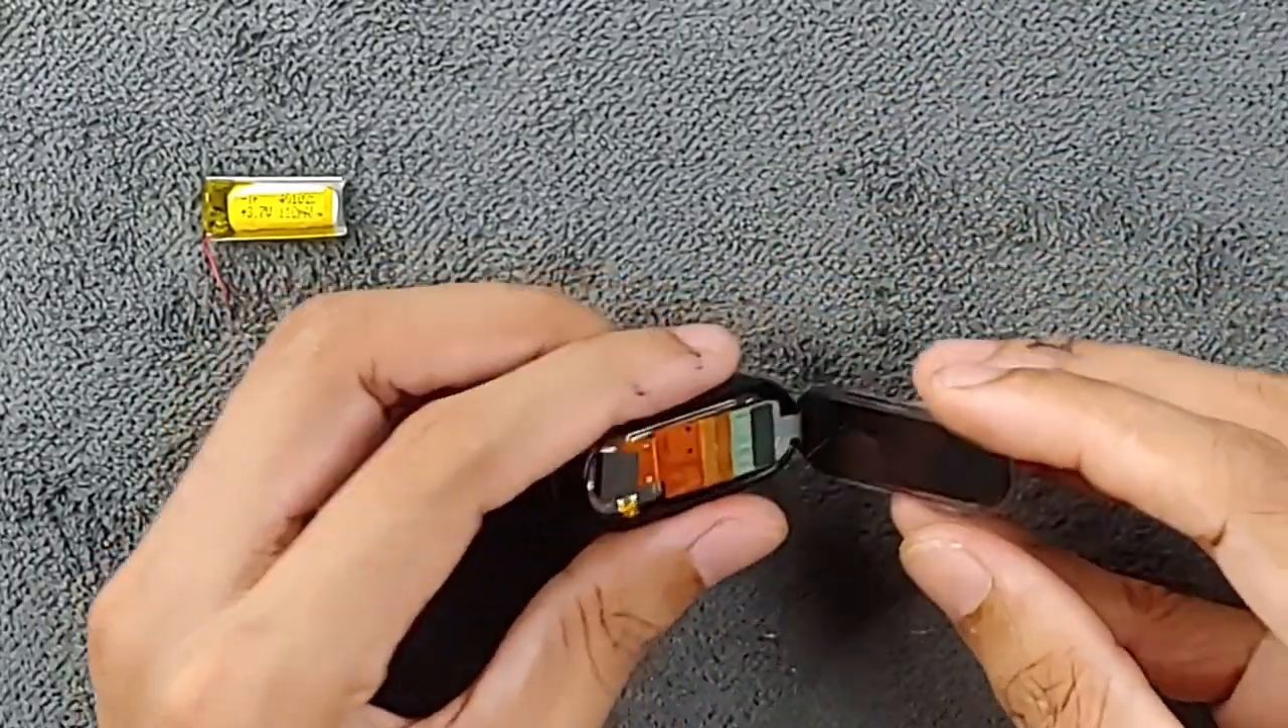As you can see here the display is open already.